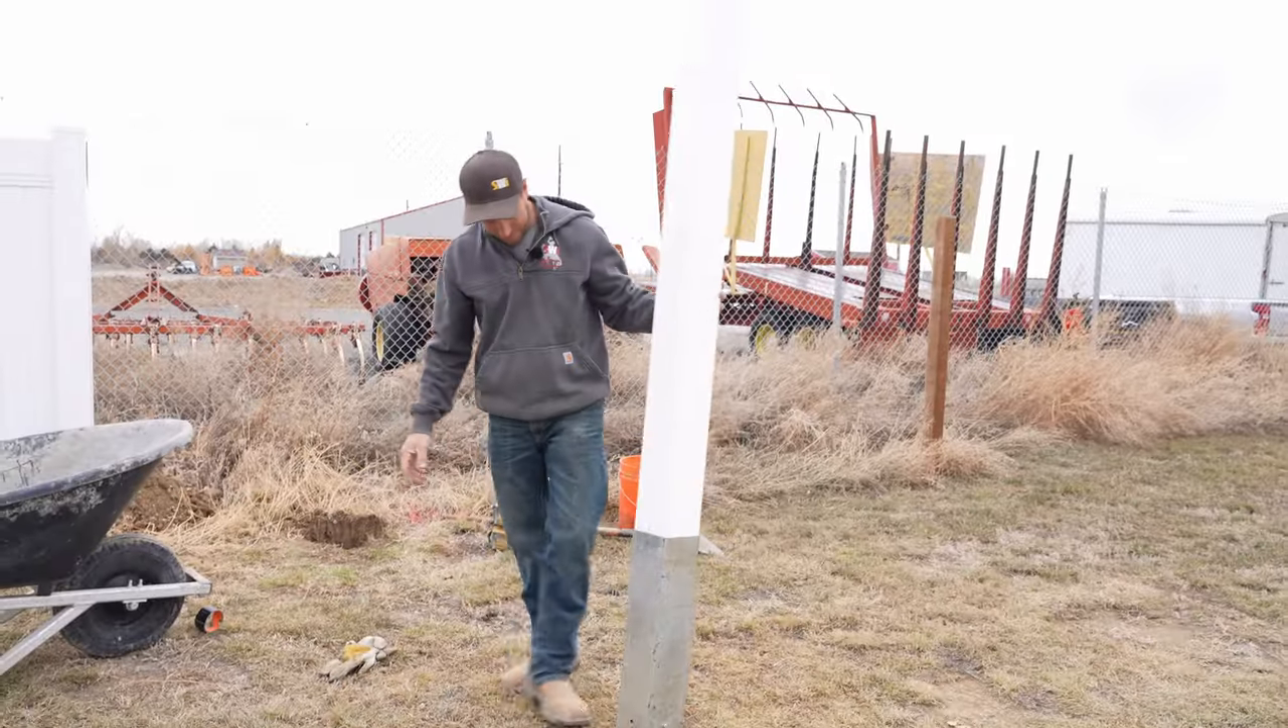So first things first what I'm going to do I'm going to make sure that my sleeve fits my post. And it does.